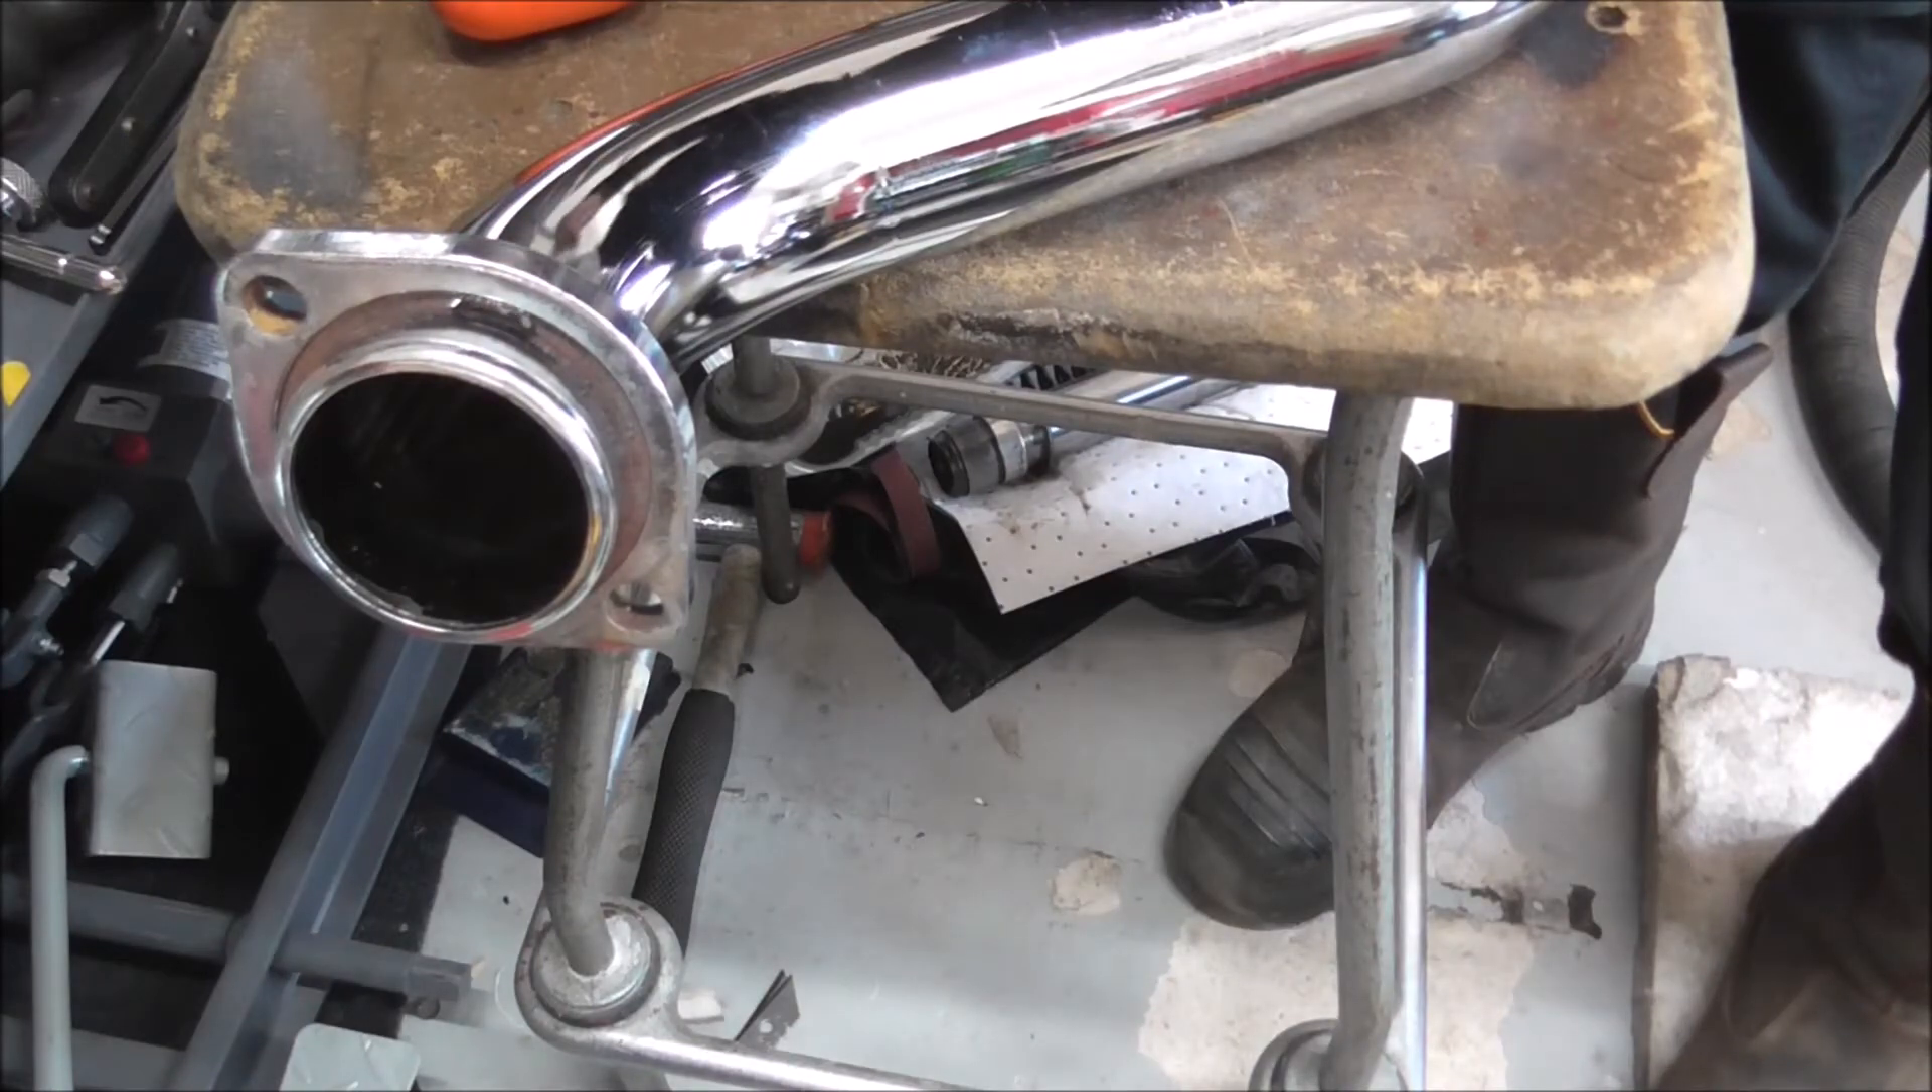And that's it basically that's your flange on.